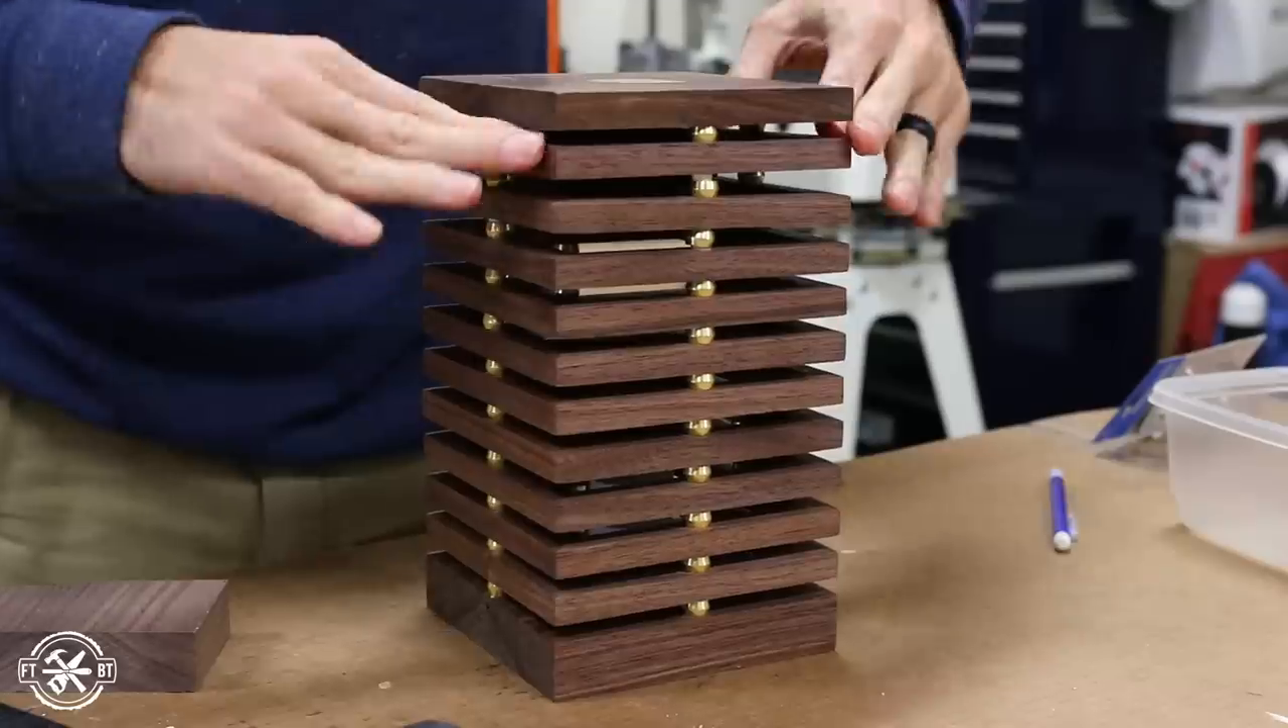I added frame after frame pushing them down together with the brass sleeves in between each one.